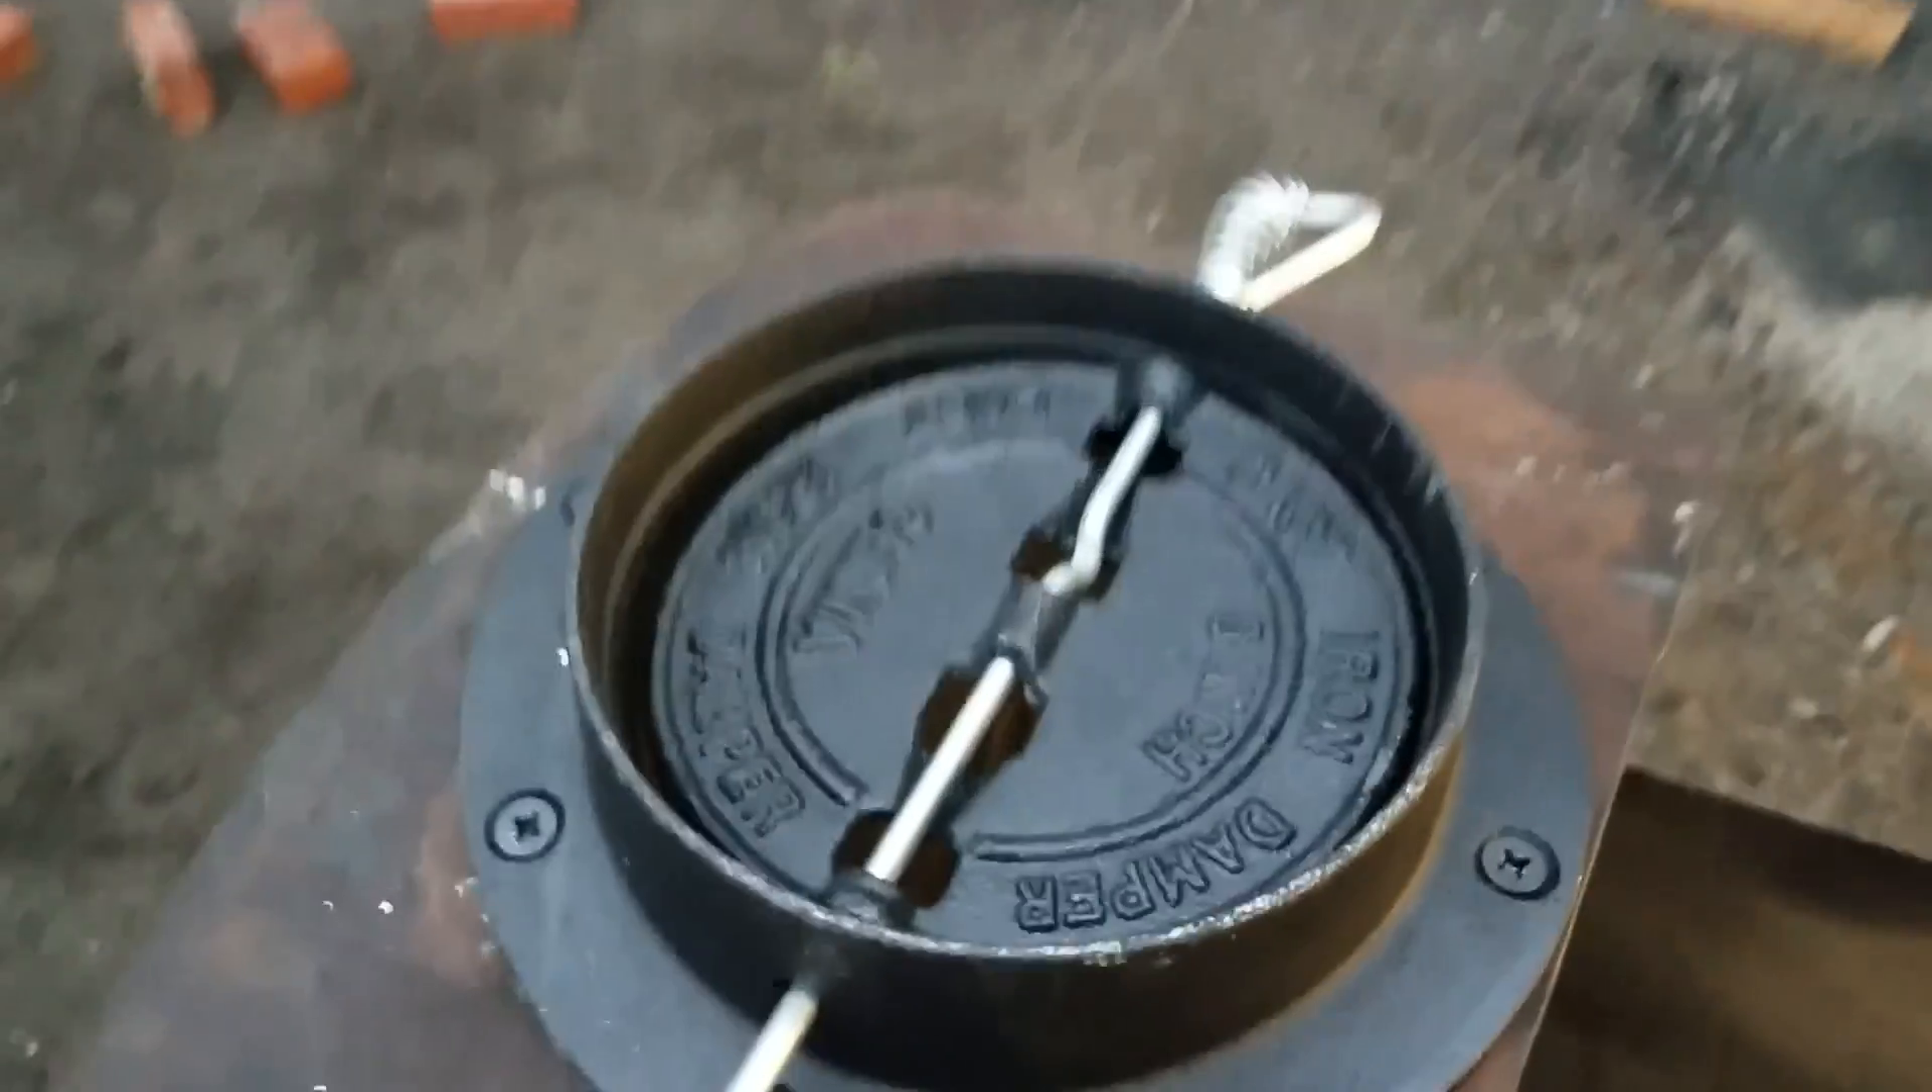Here's the top of the holes drilled out and now with a damper bolted on.